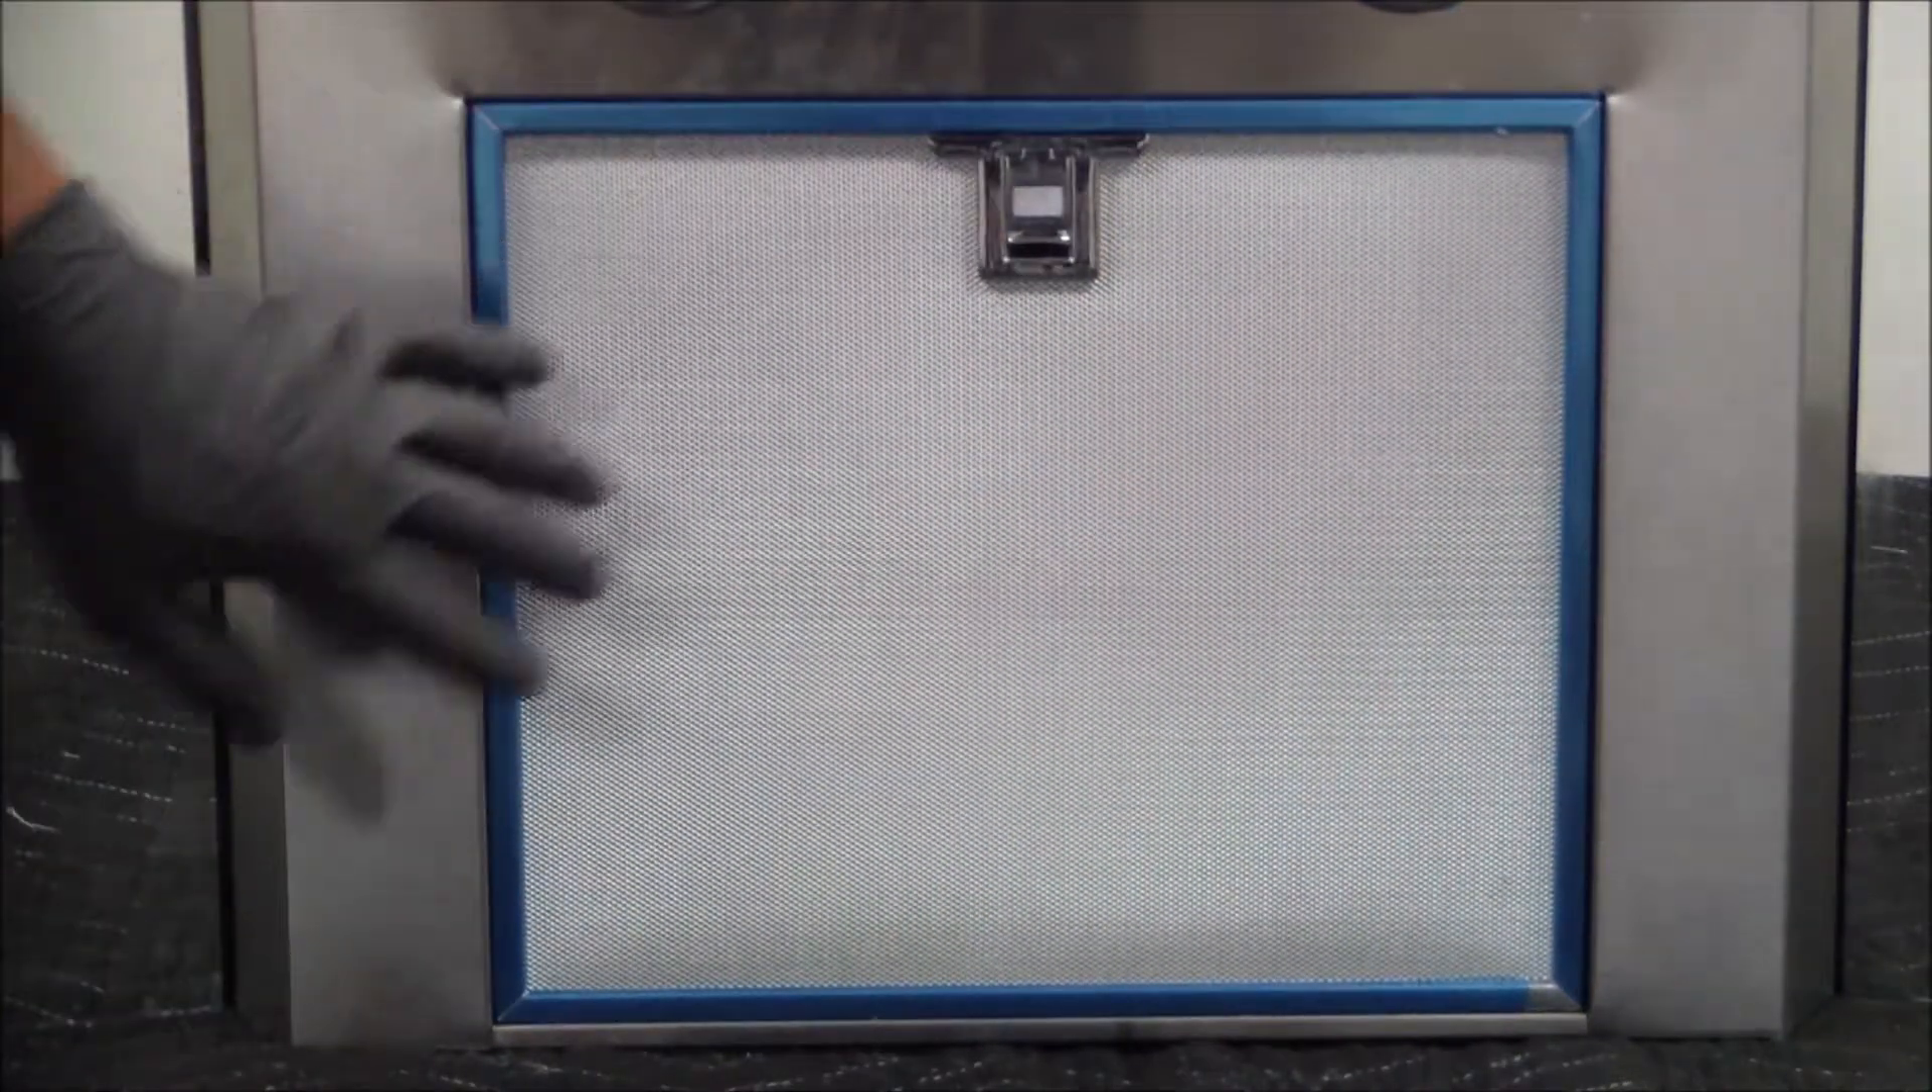We'll lift the latch, press it in, let go of the latch and the filter has been installed.